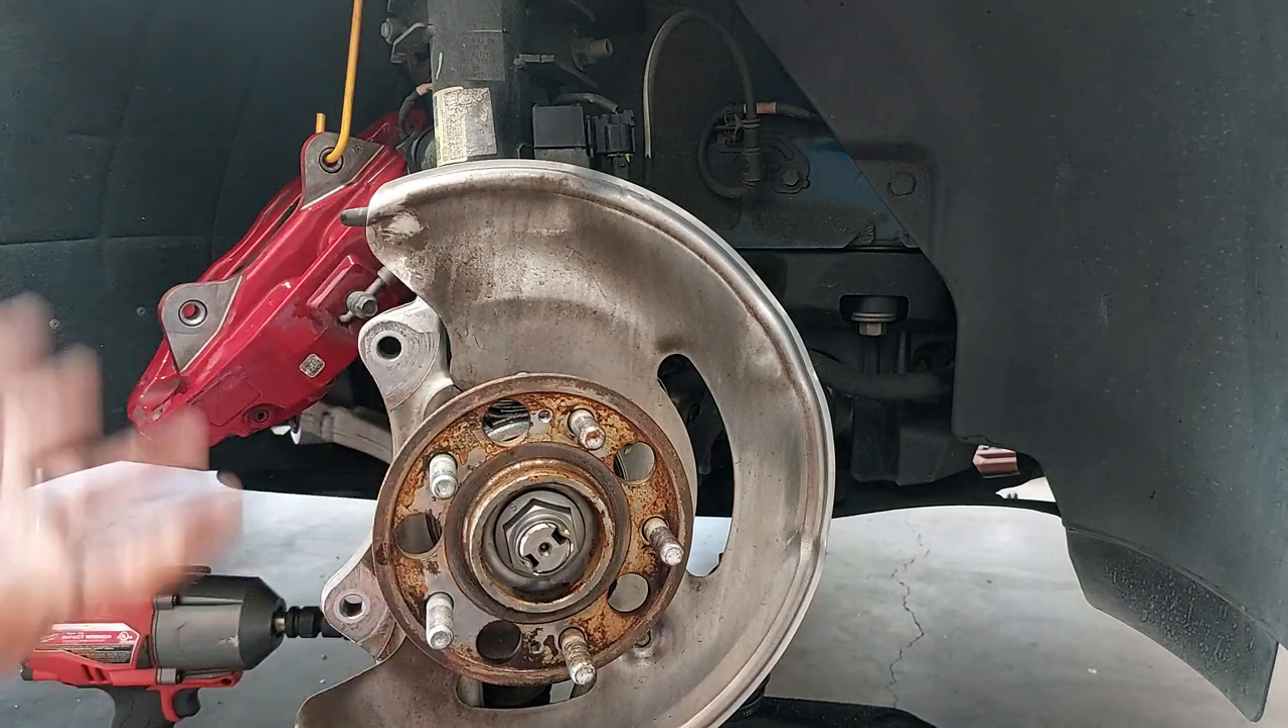So after we've taken a hammer, banged it around the rotor's surface to break it loose, we've pulled the rotor off.